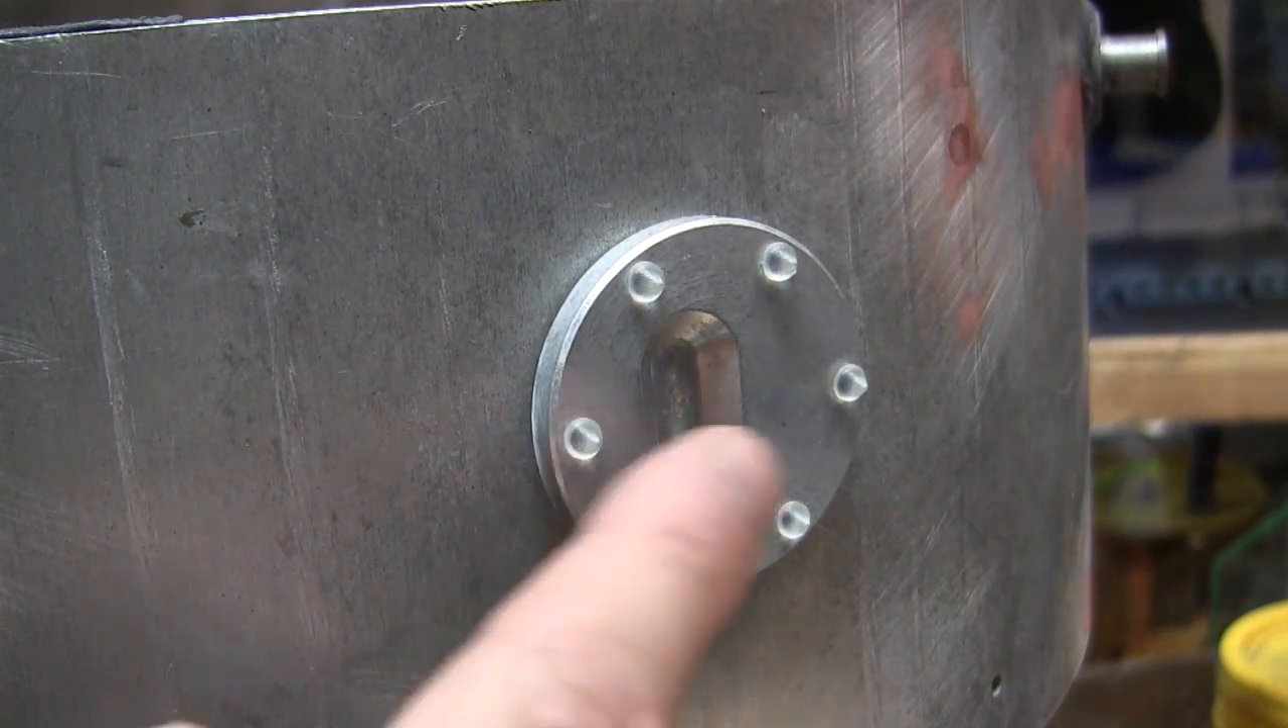Now the pistol port has been permanently affixed to the model and has also been redetailed.